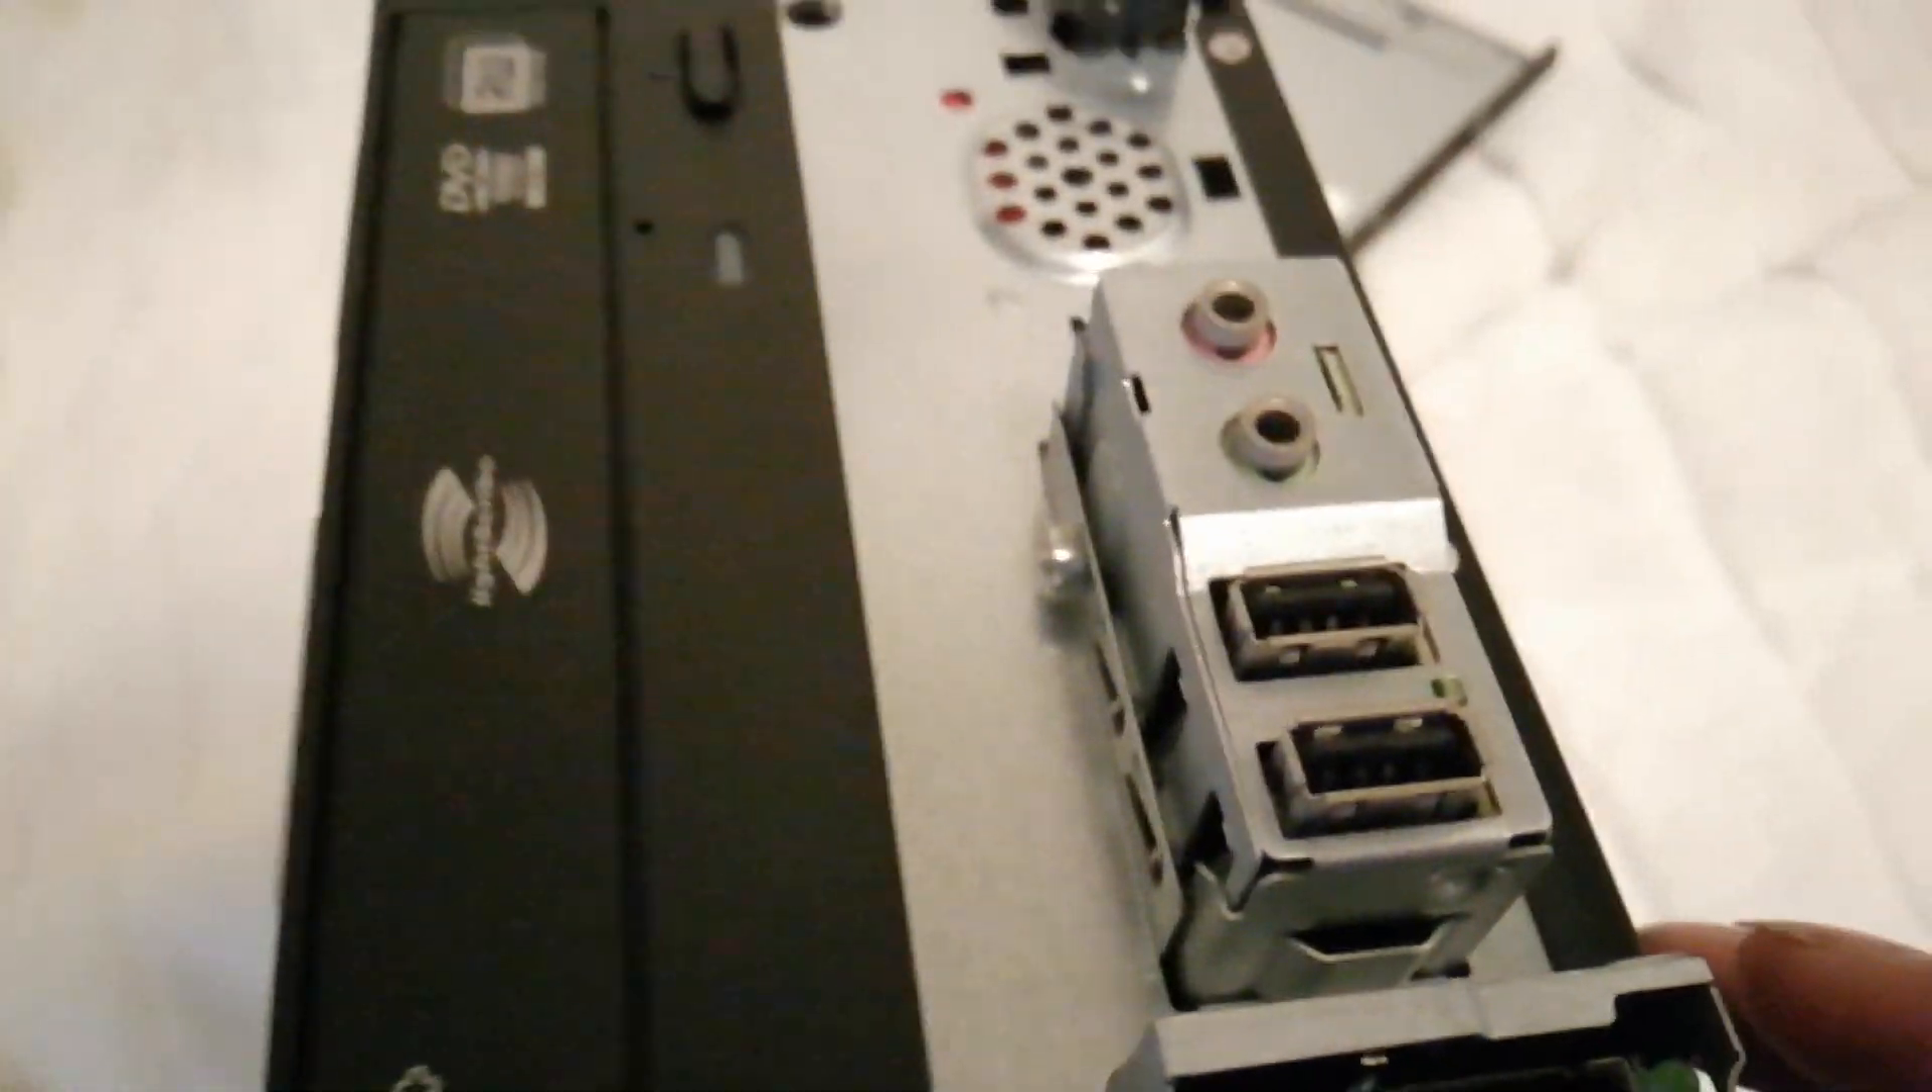Looks really ugly without the bezel. Super ugly.